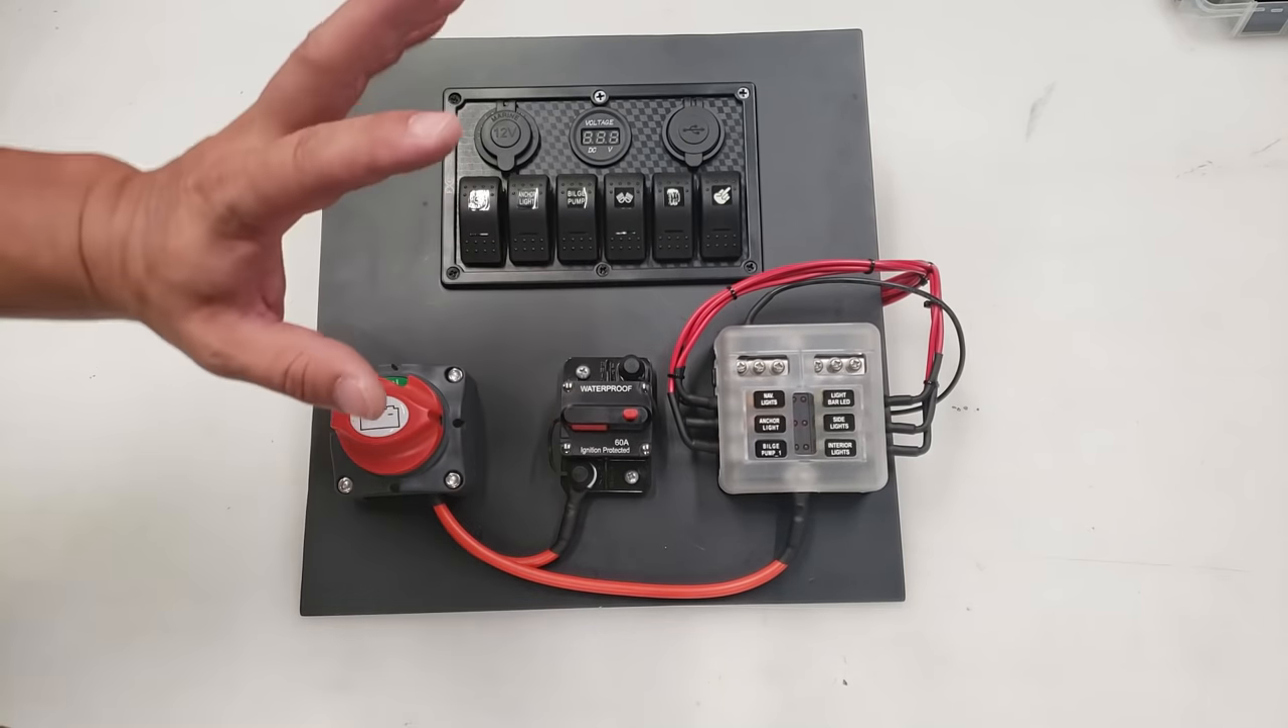I just used an angle grinder so that I could put my switch panel in, and now everything is screwed down to this aluminum panel.